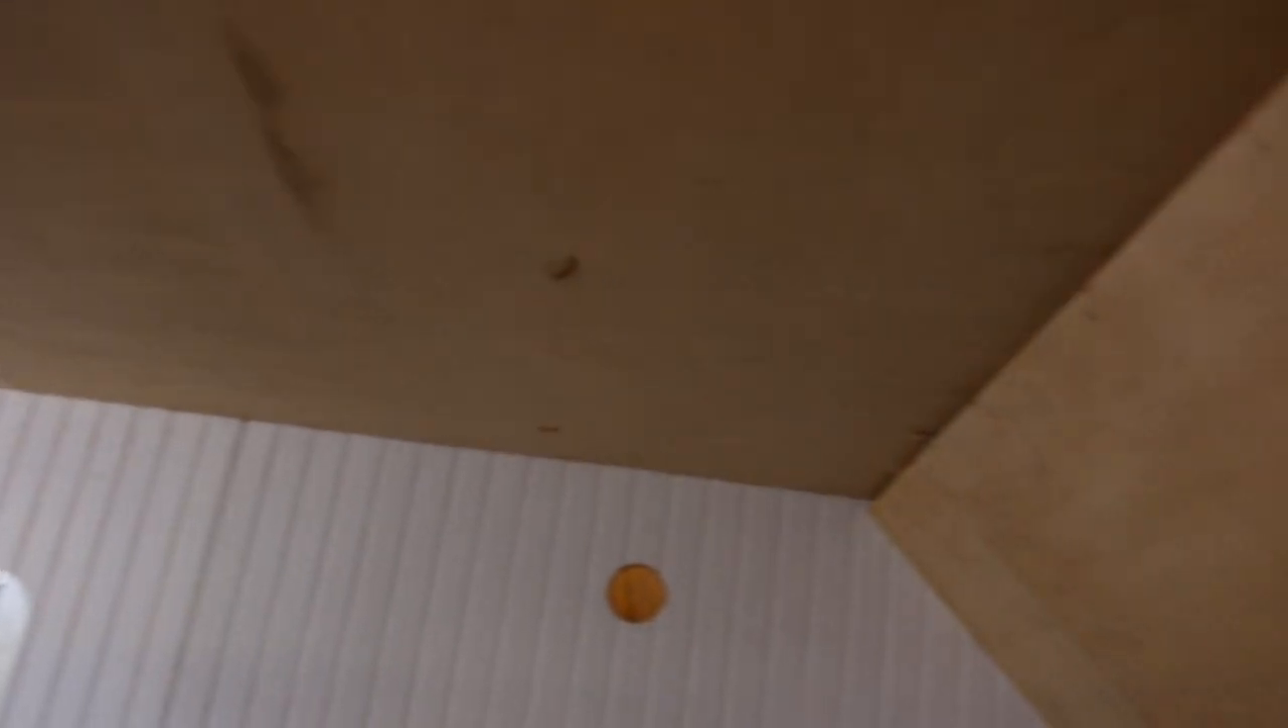We got this ceiling put in there.